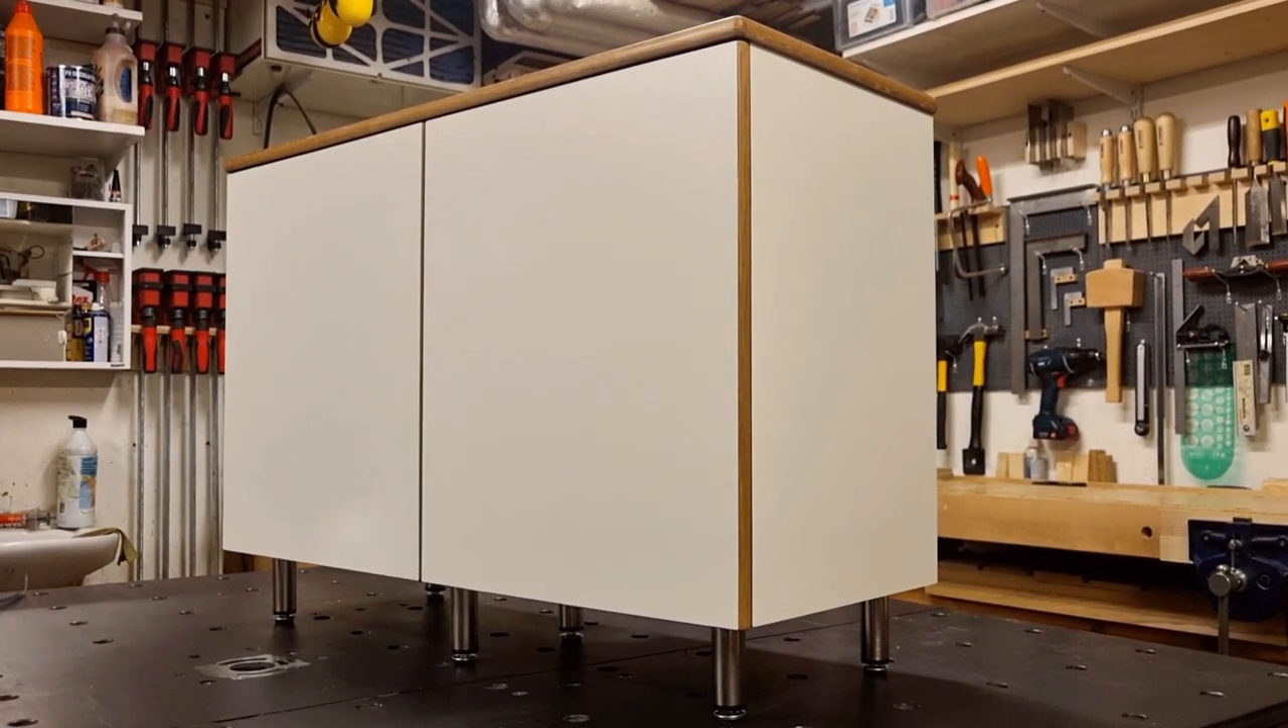The top is finished and complete and mounted onto the rest of the cabinet that looks like this now.